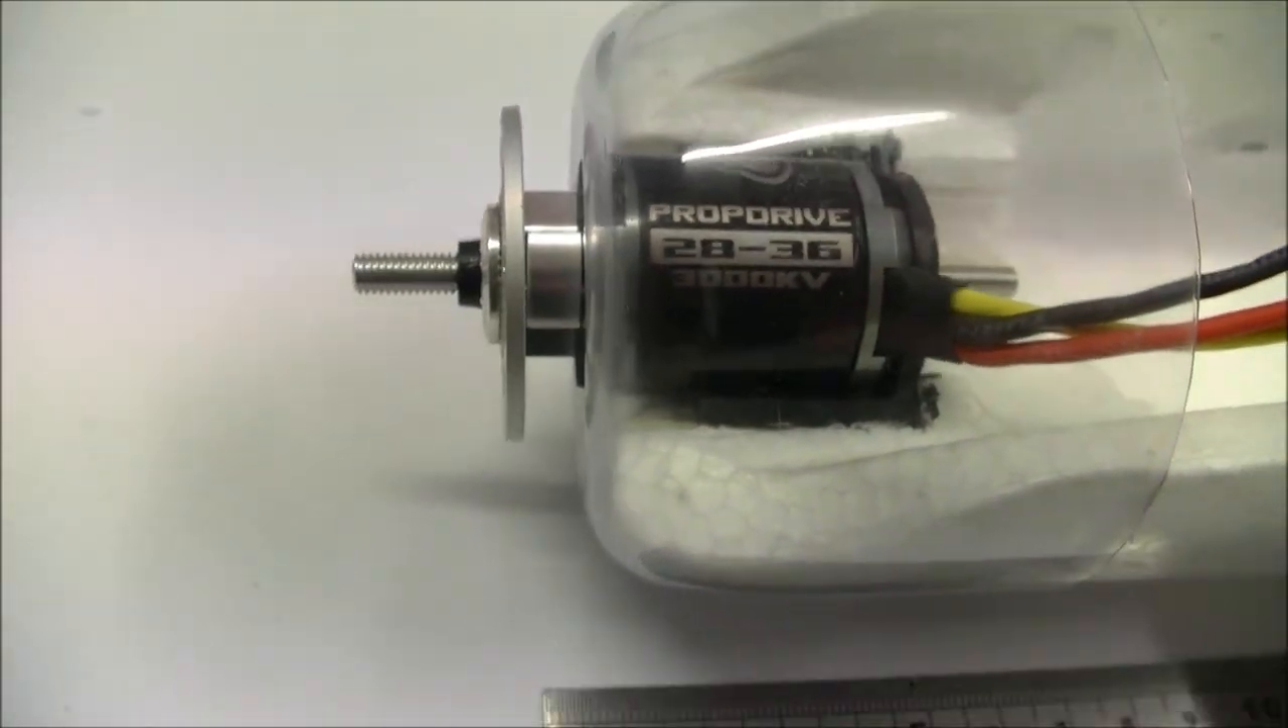As you can see there's quite a large gap between the spinner plate and the nacelle.